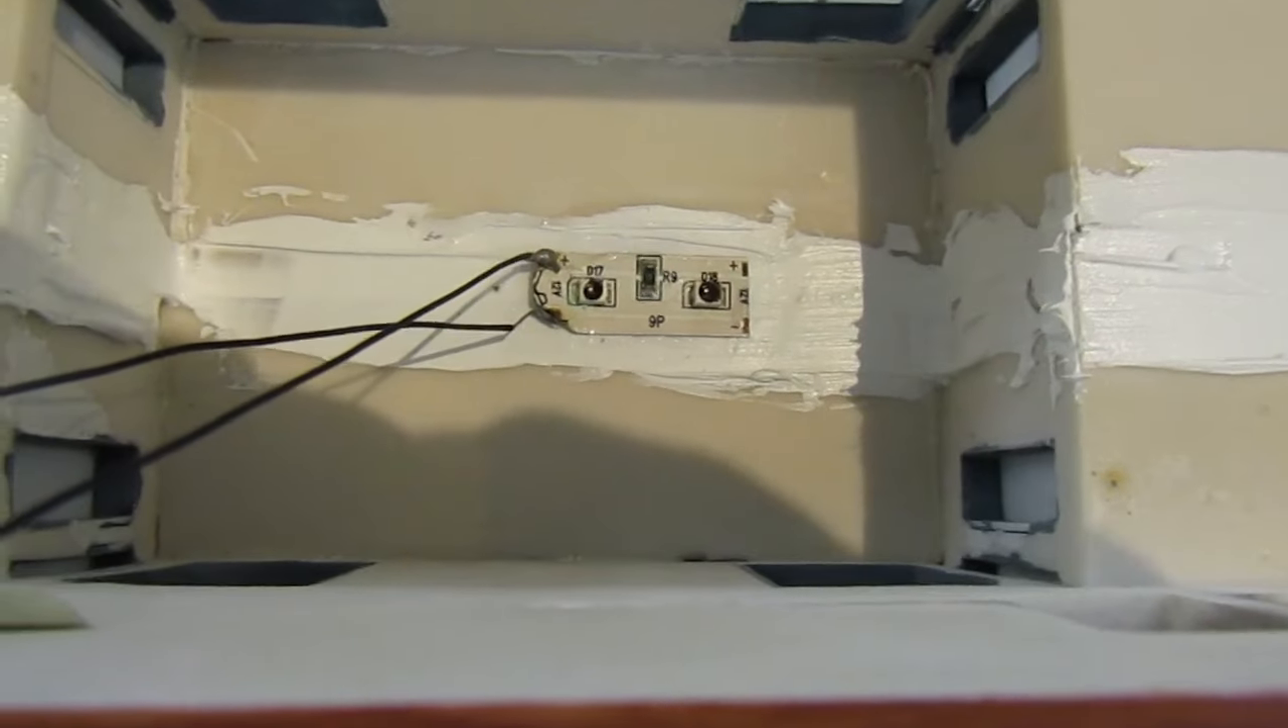OK, I've added the LED lights. I've dimmed them a bit by colouring in the lights to damp them down.